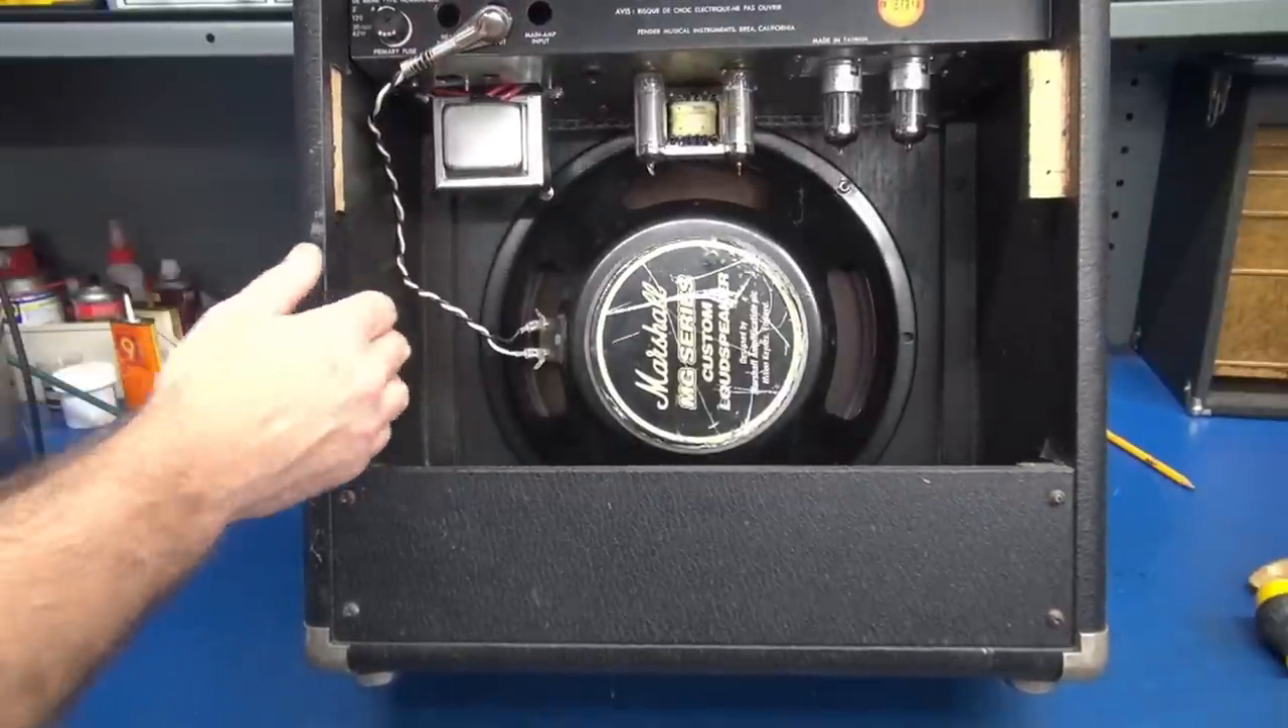Okay the chassis is reinstalled into the cabinet.